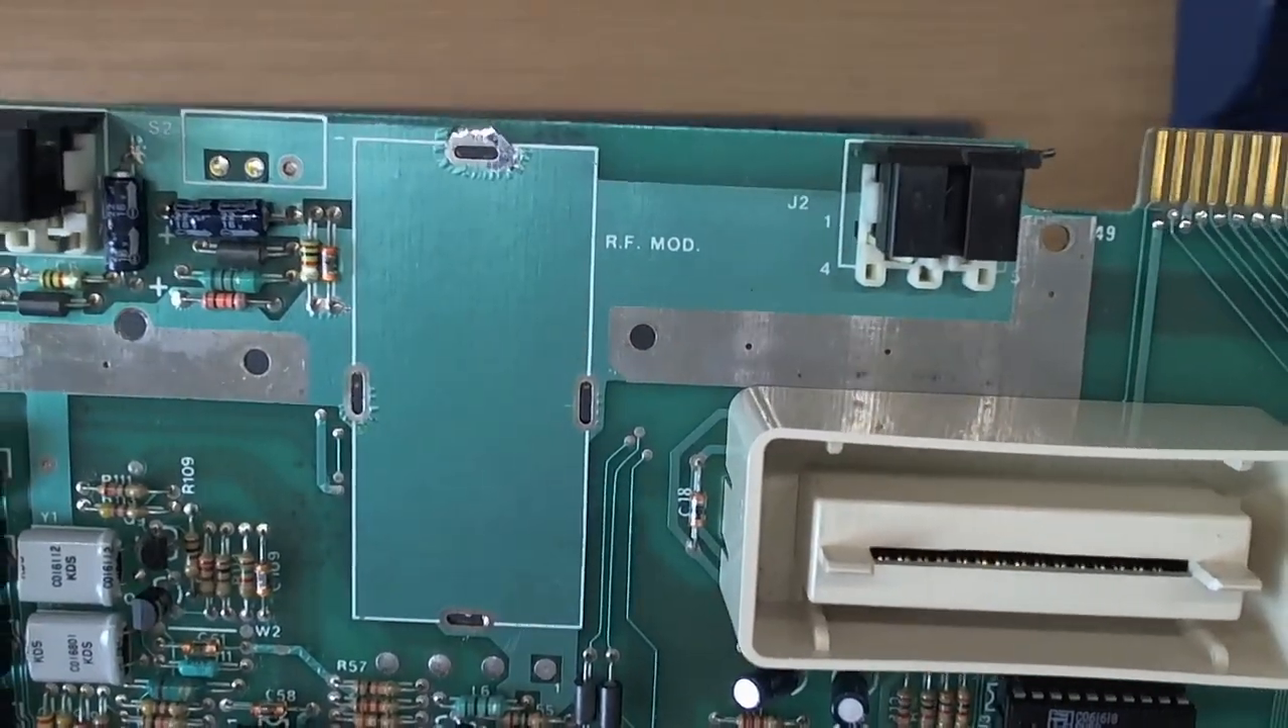So there's the um rf modulator removed from the board without problems all nice and cleared and cleaned and get that in focus for you.